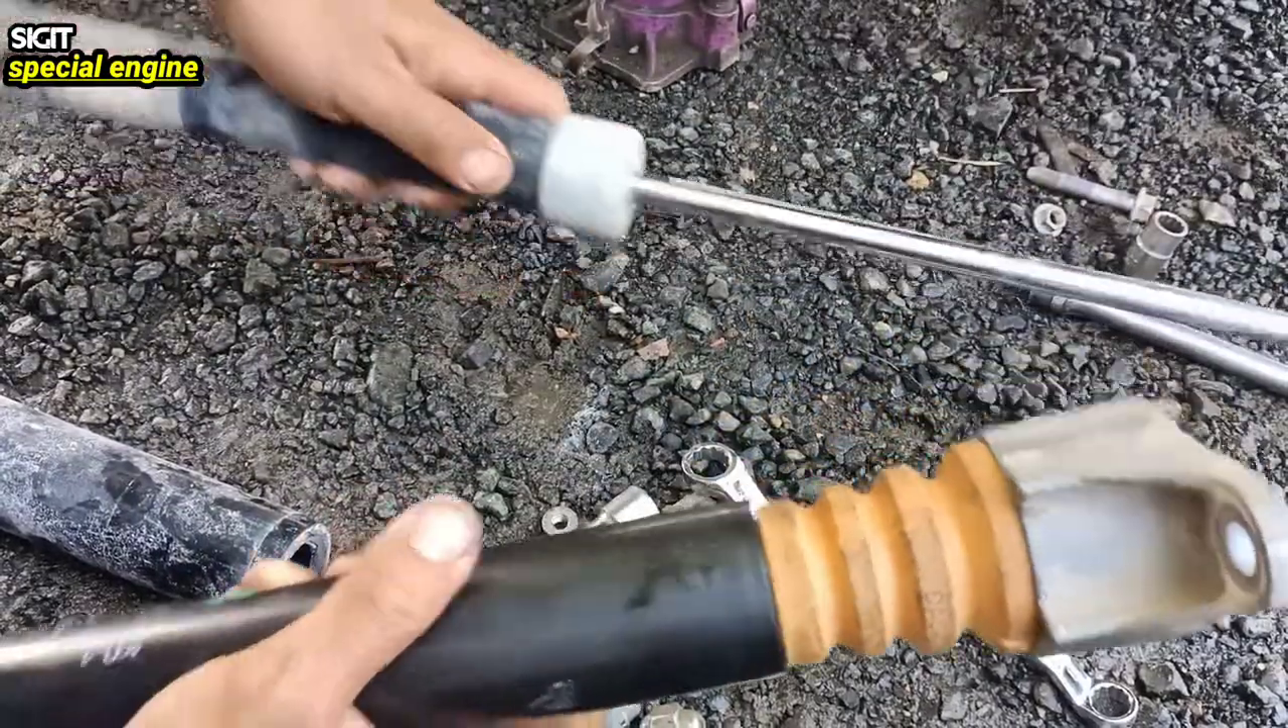Stopper yang baru udah kita pasang ya tinggal kita pasang di absorbernya.